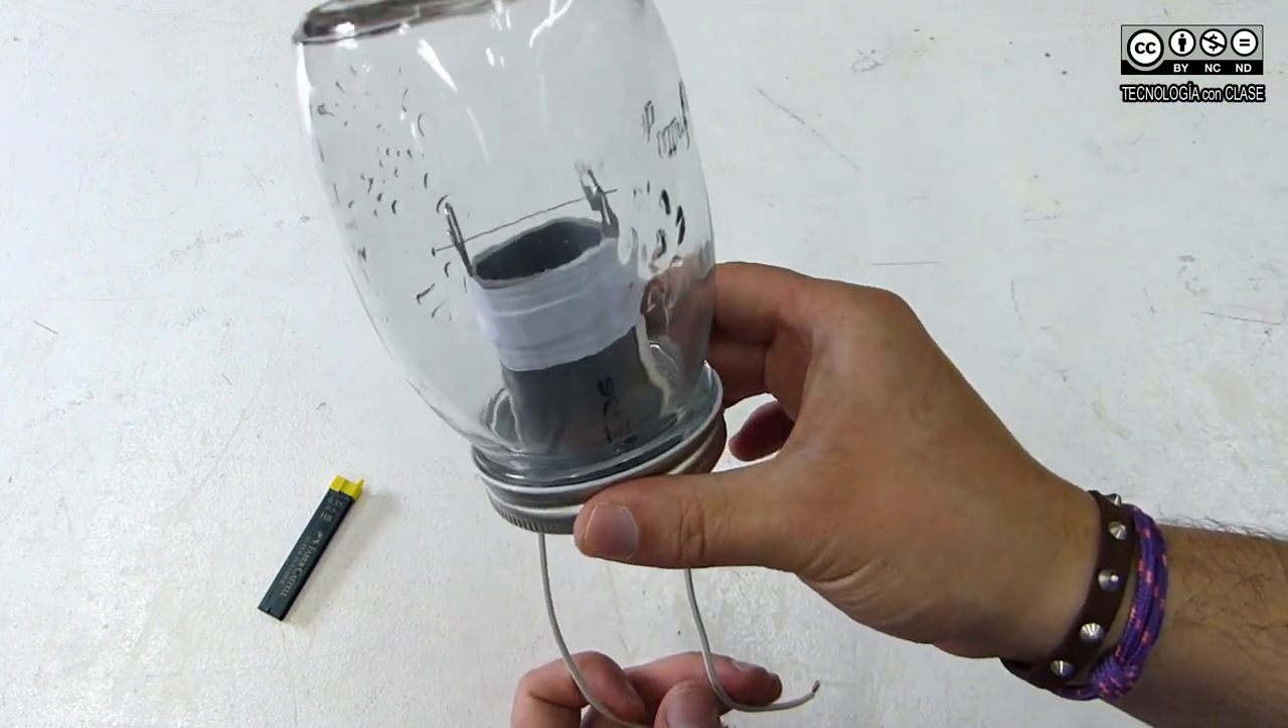Cerramos el bote y ya tenemos nuestra bombilla.